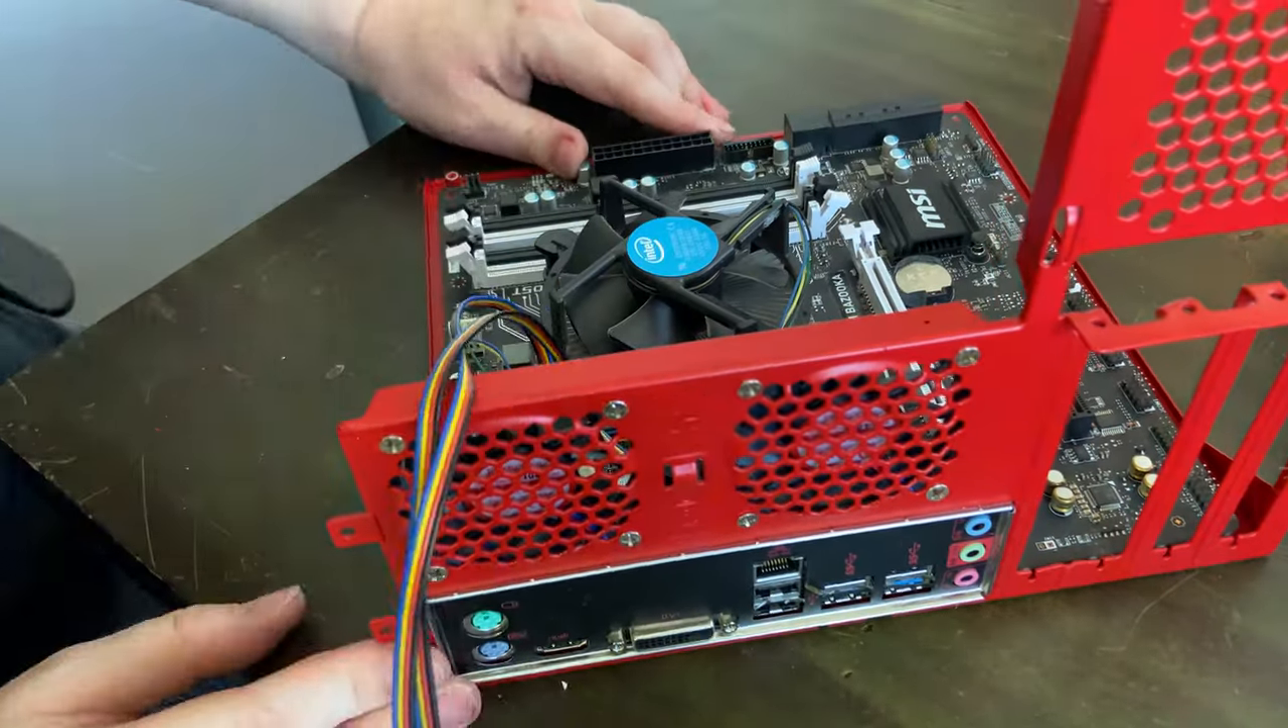Getting back to the build, the stock MSI-IO plate just got installed, and it goes beautifully with the red and black theme.